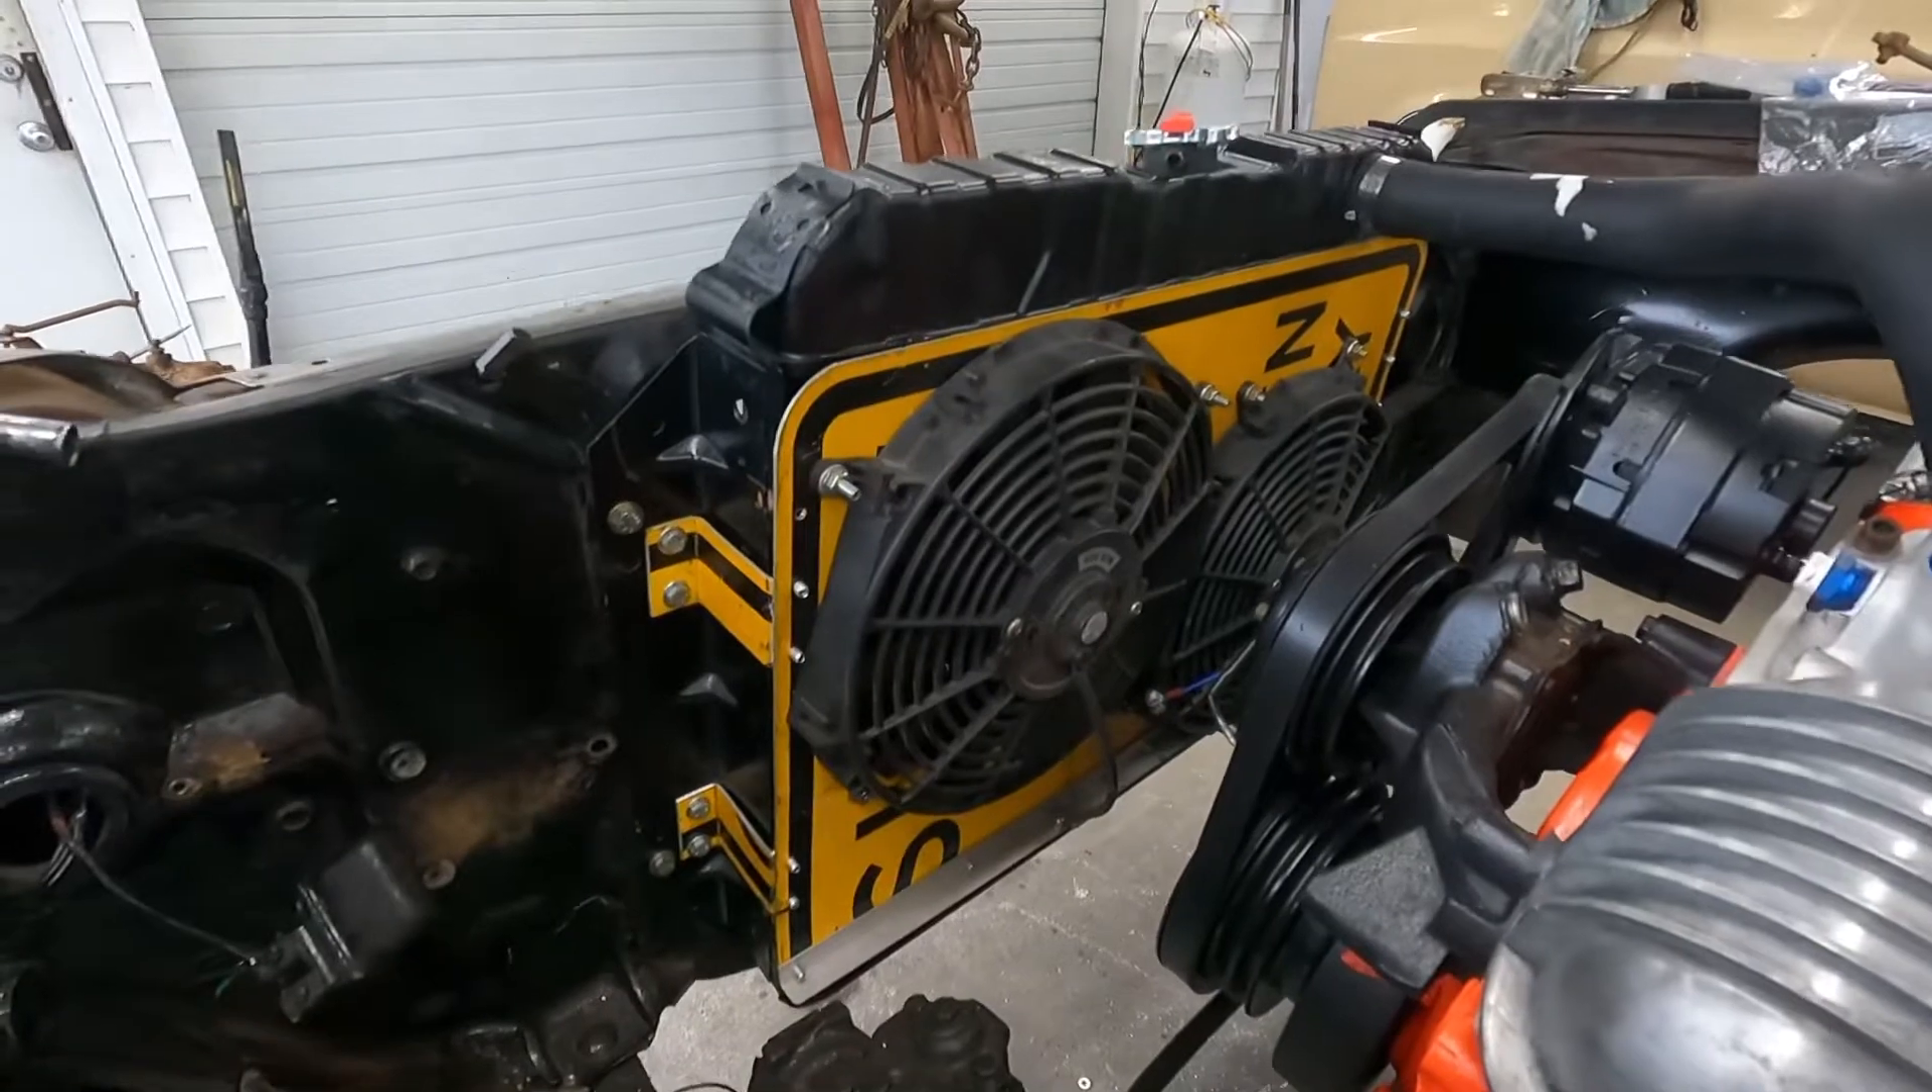All right there you have it one installed white trash fan shroud made out of a repurposed sign.